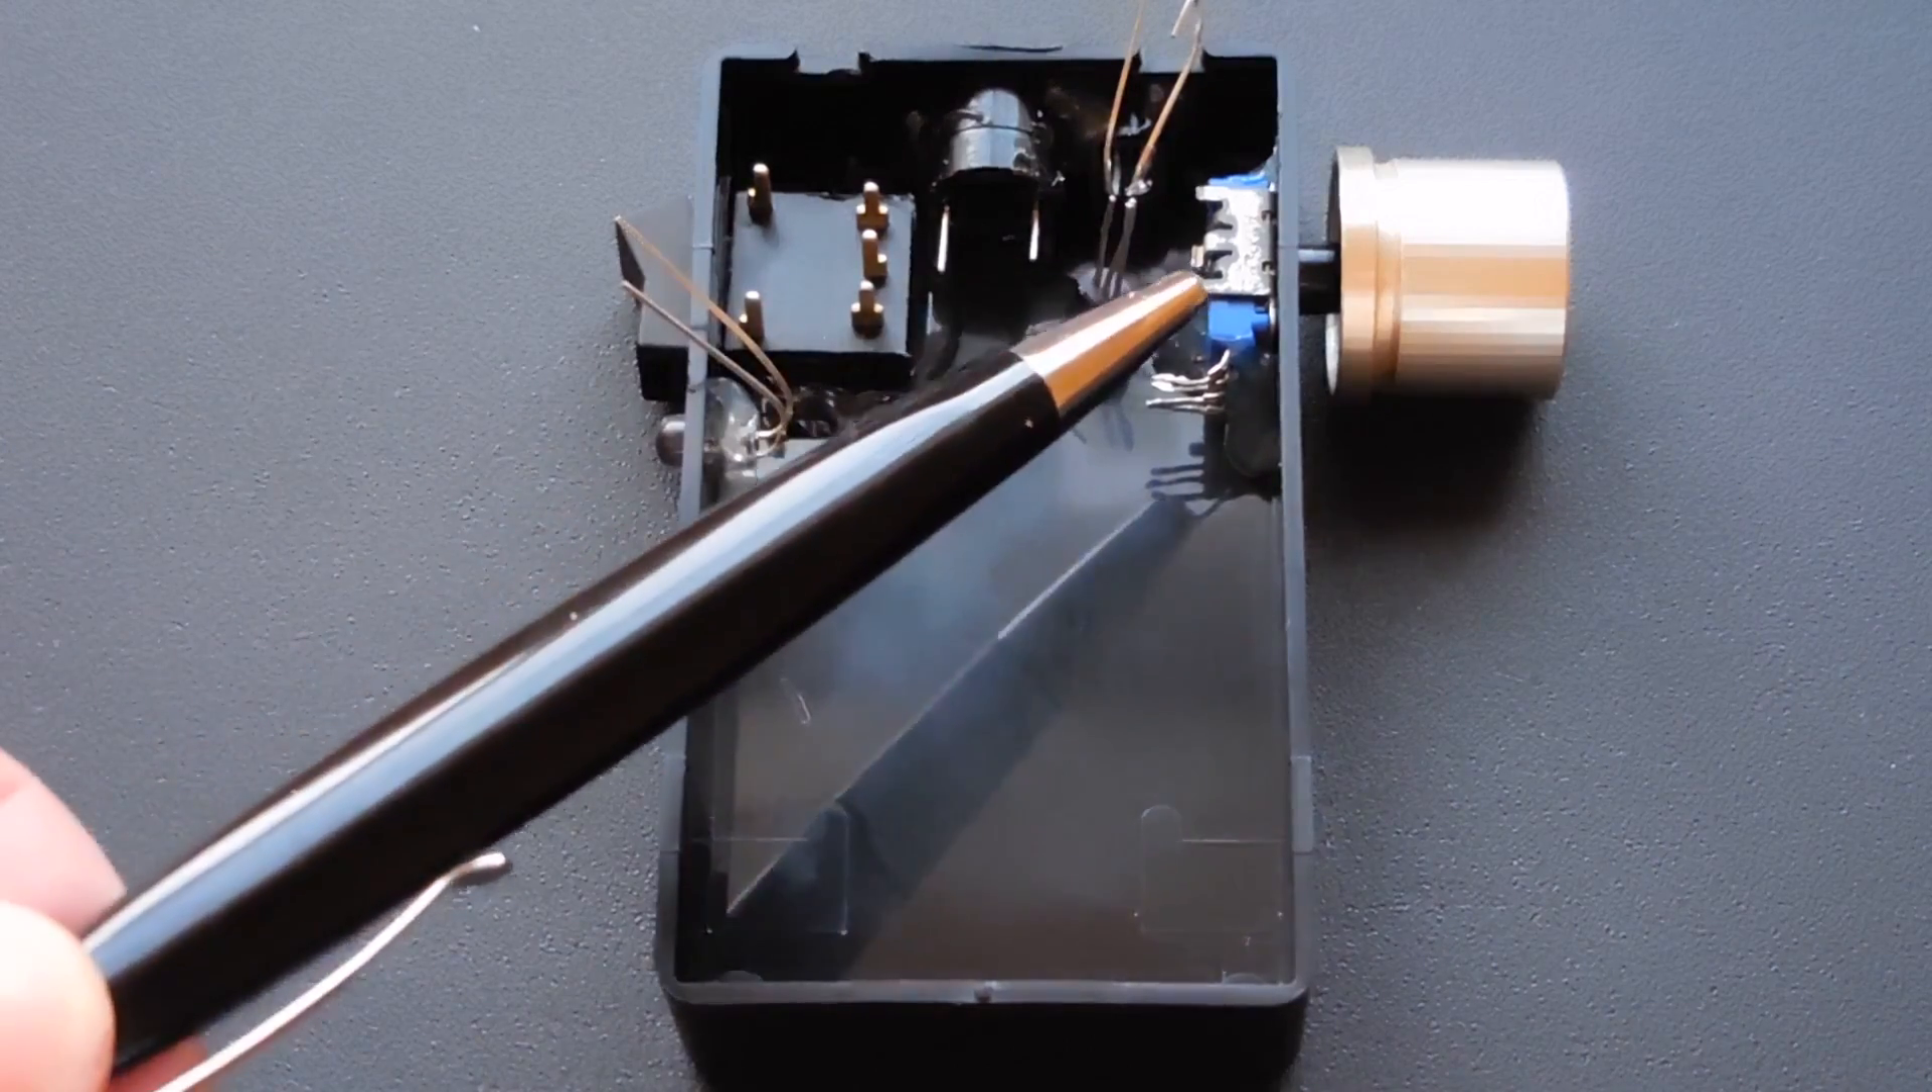Over here you can see the potentiometer in position with the knob installed.